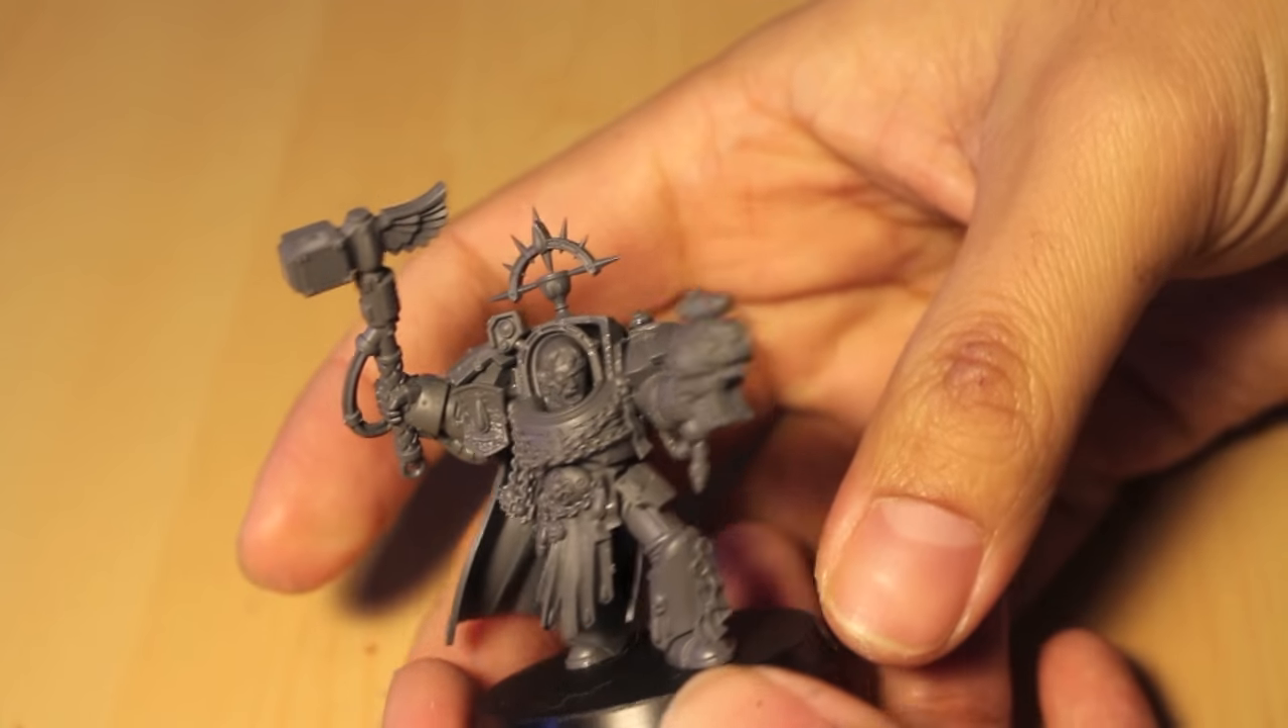Your blood angels captain is completely built up.